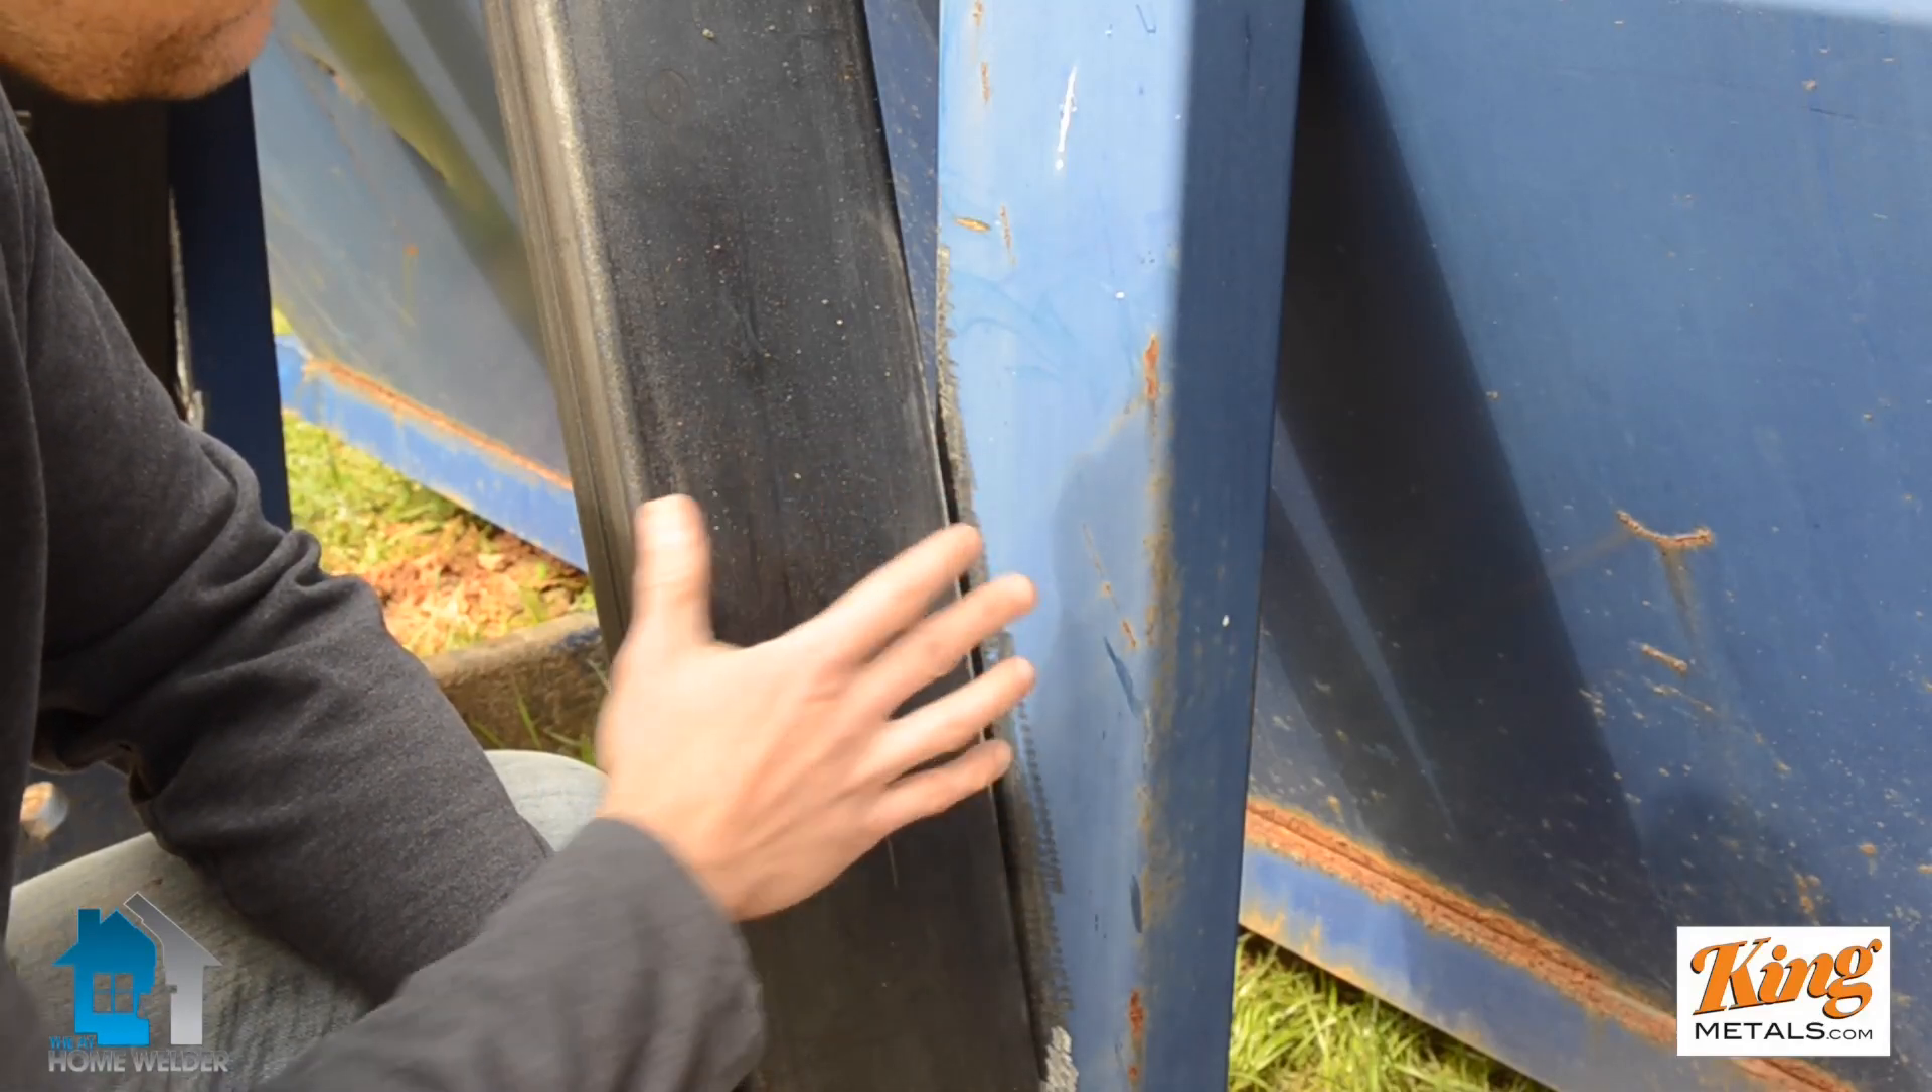You see I don't have, I'm repairing this dumpster and I can't get everything flush to each other.